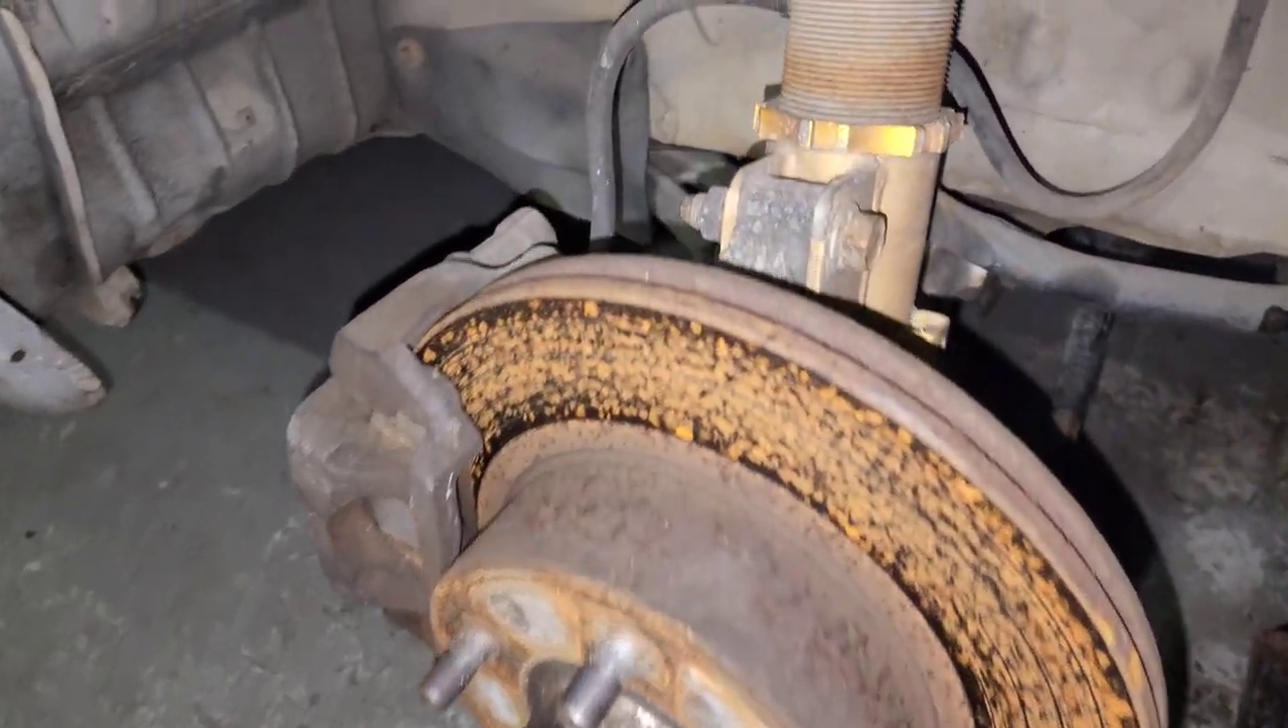I finally got the wheel off.